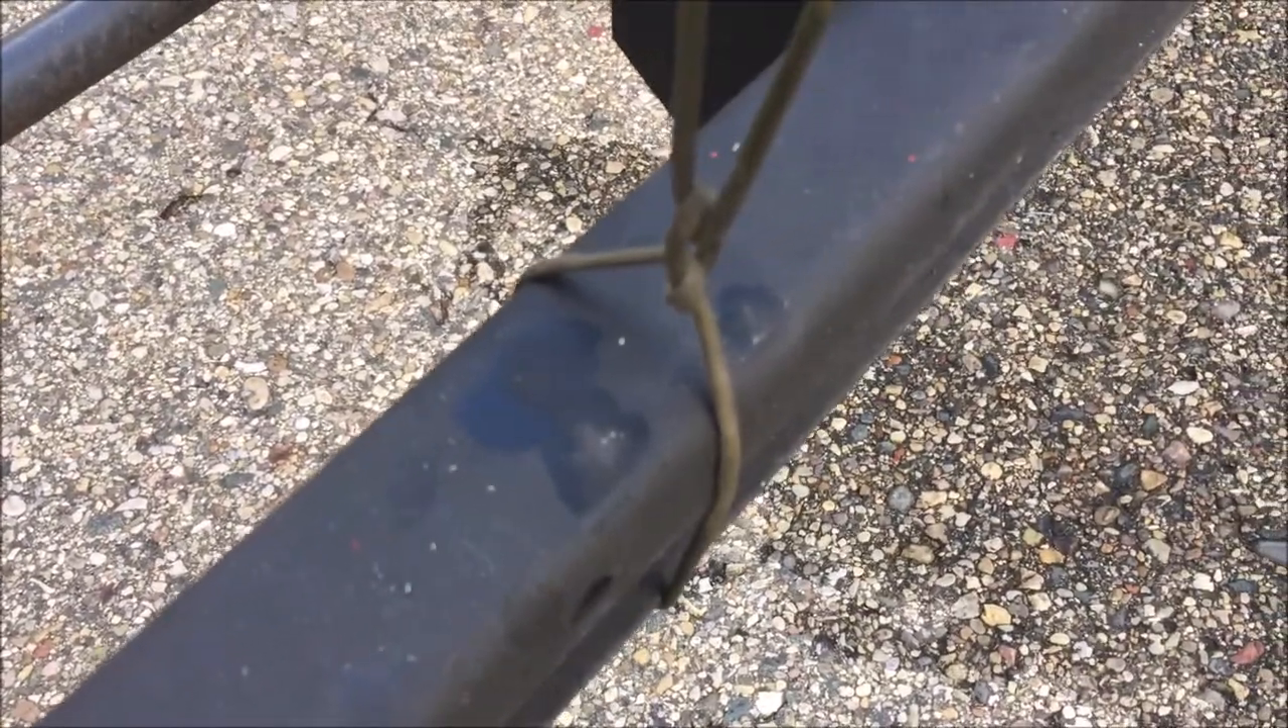And this is what it looks like with my little paracord tether in place.